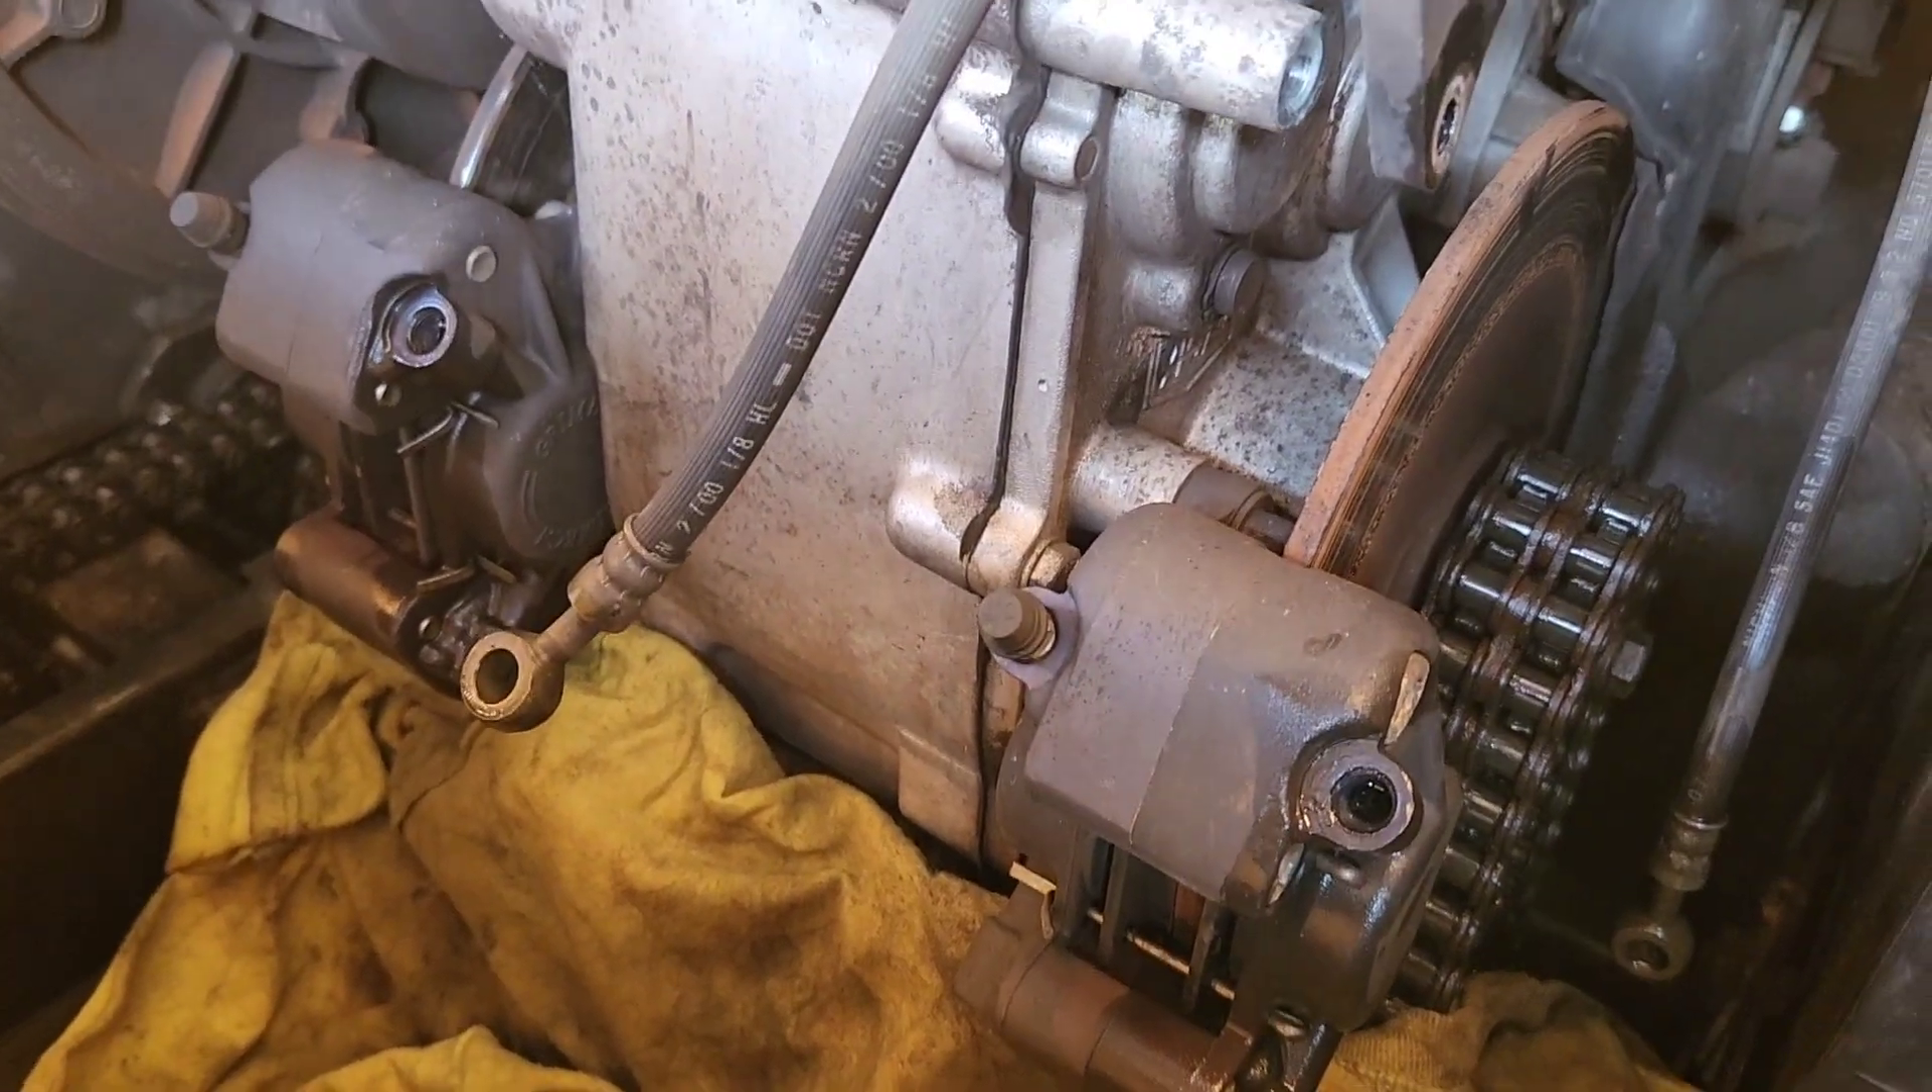So, I went ahead and, uh, disconnected the brake lines, um, down here at the, um, calipers.